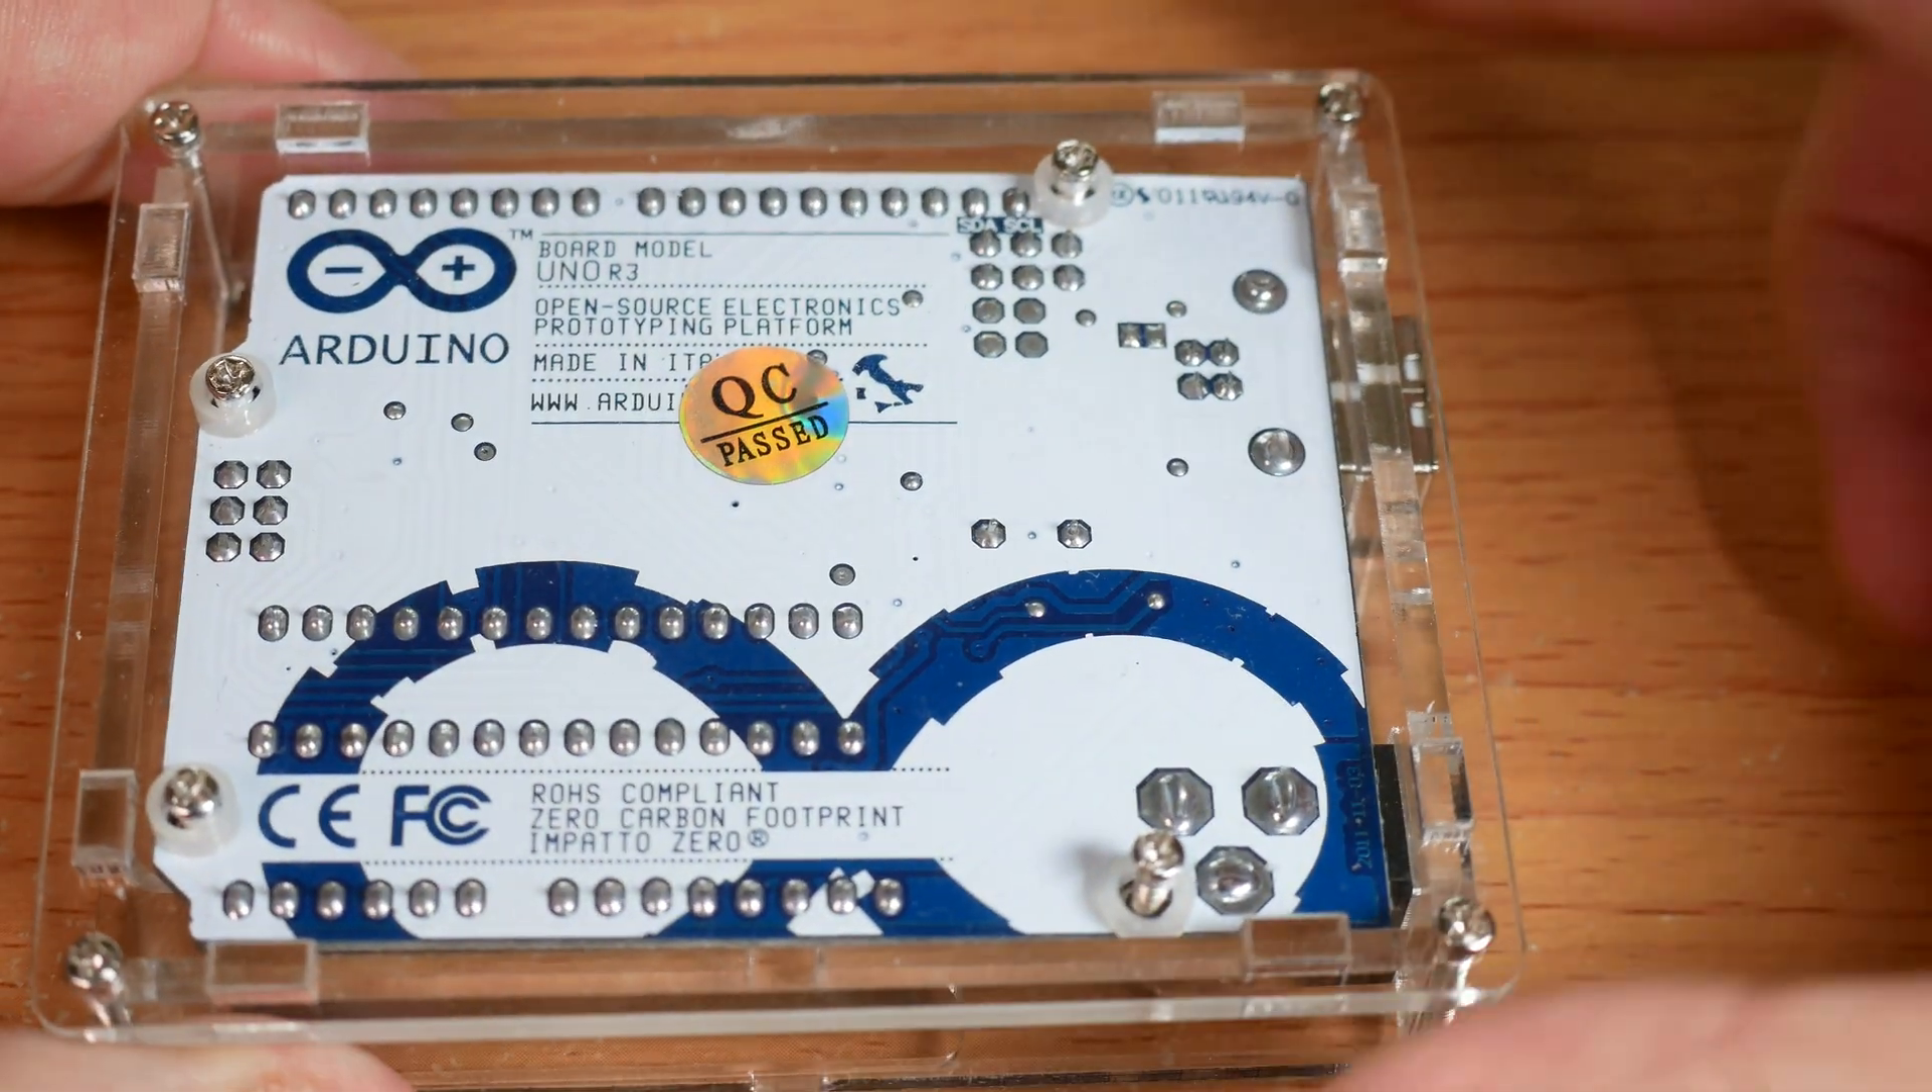And now all four screws are in place.